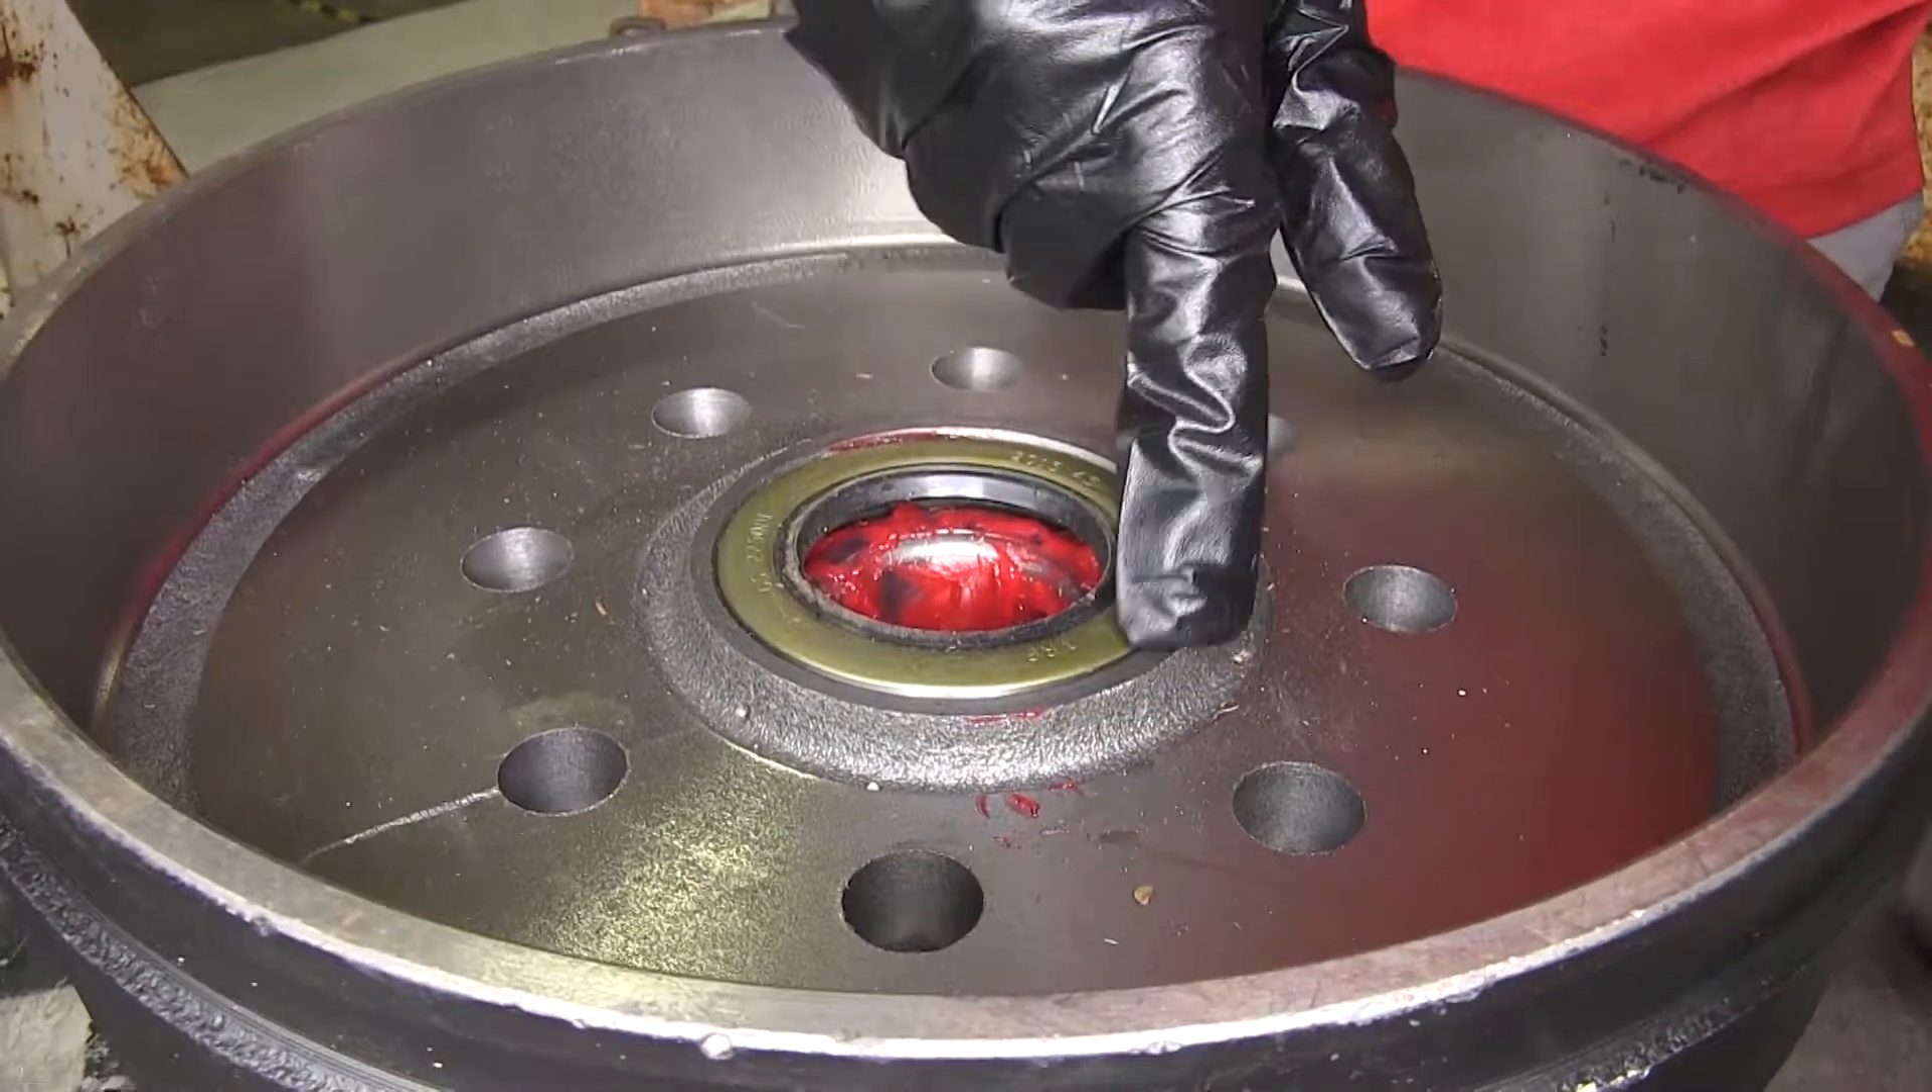As you can see, that pushed our seal in nice and straight and didn't cause any damage to it.